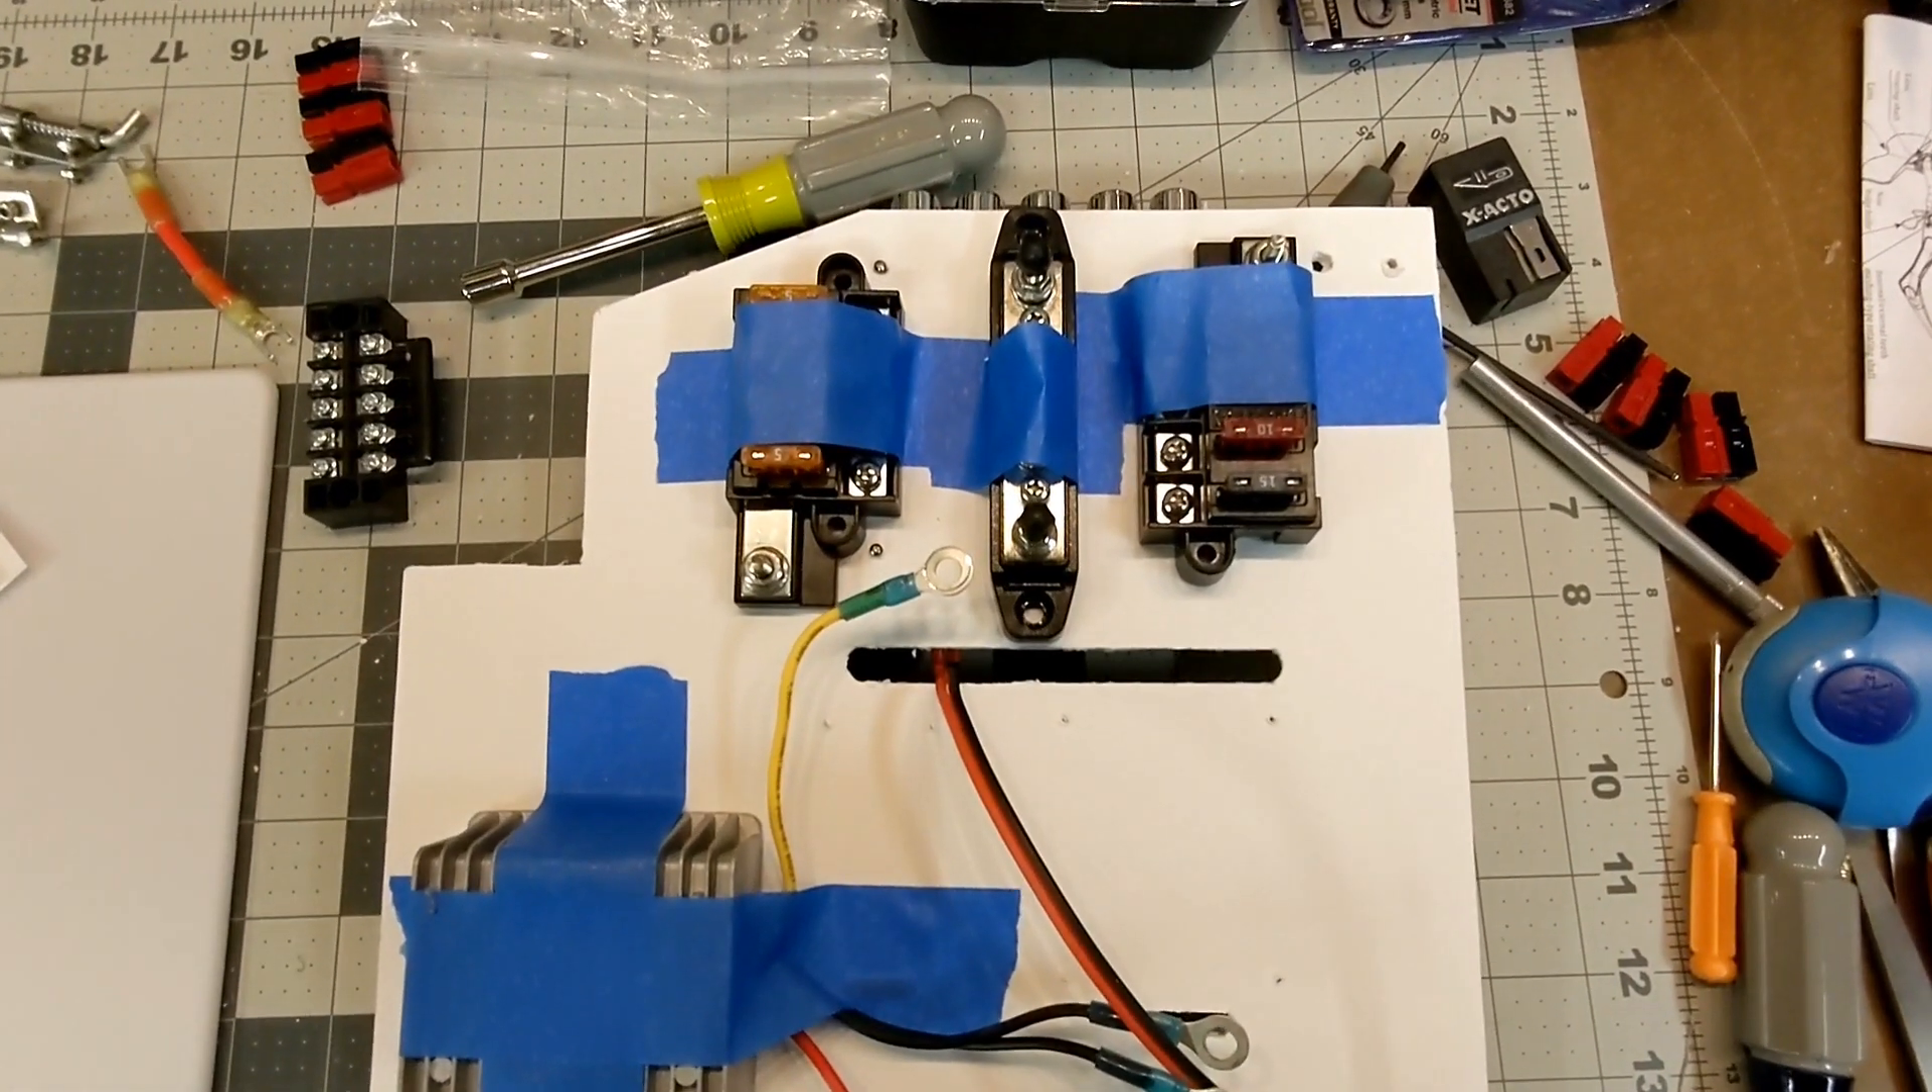On the back side, I've kind of taped into place some of the main components just as an idea of where things might go.